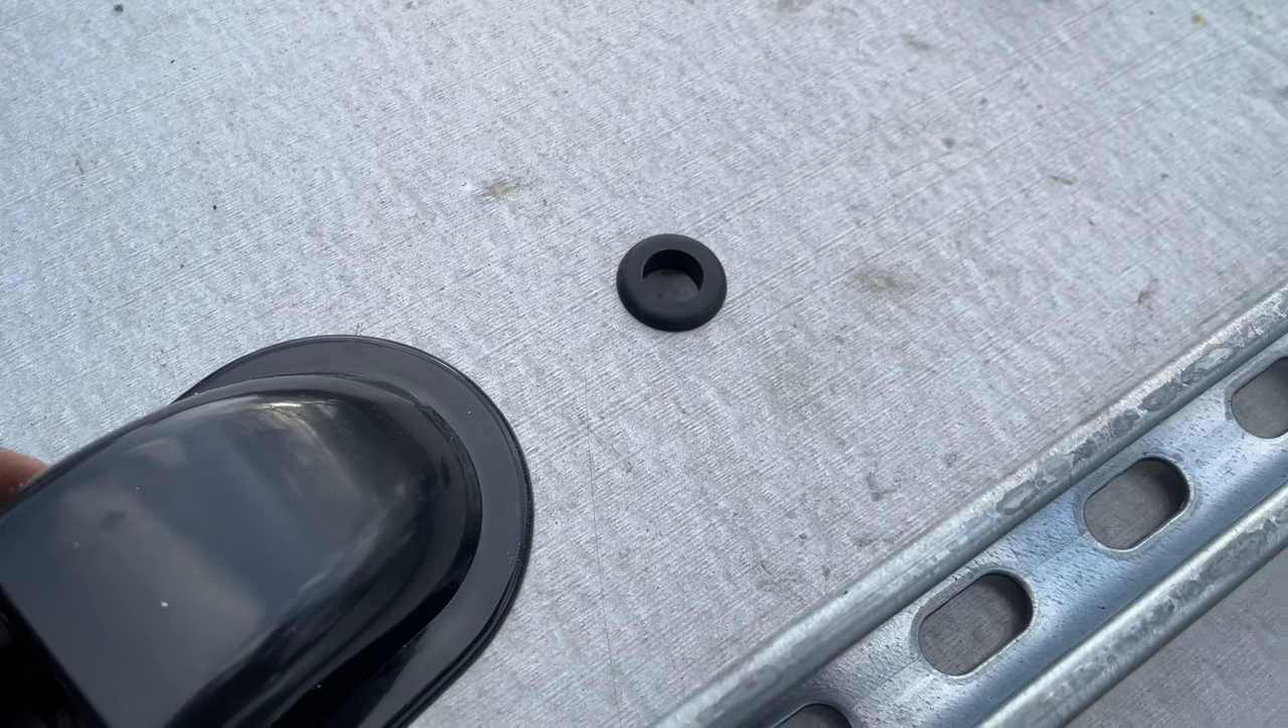I step drilled out the metal and installed one of these rubber grommets here.